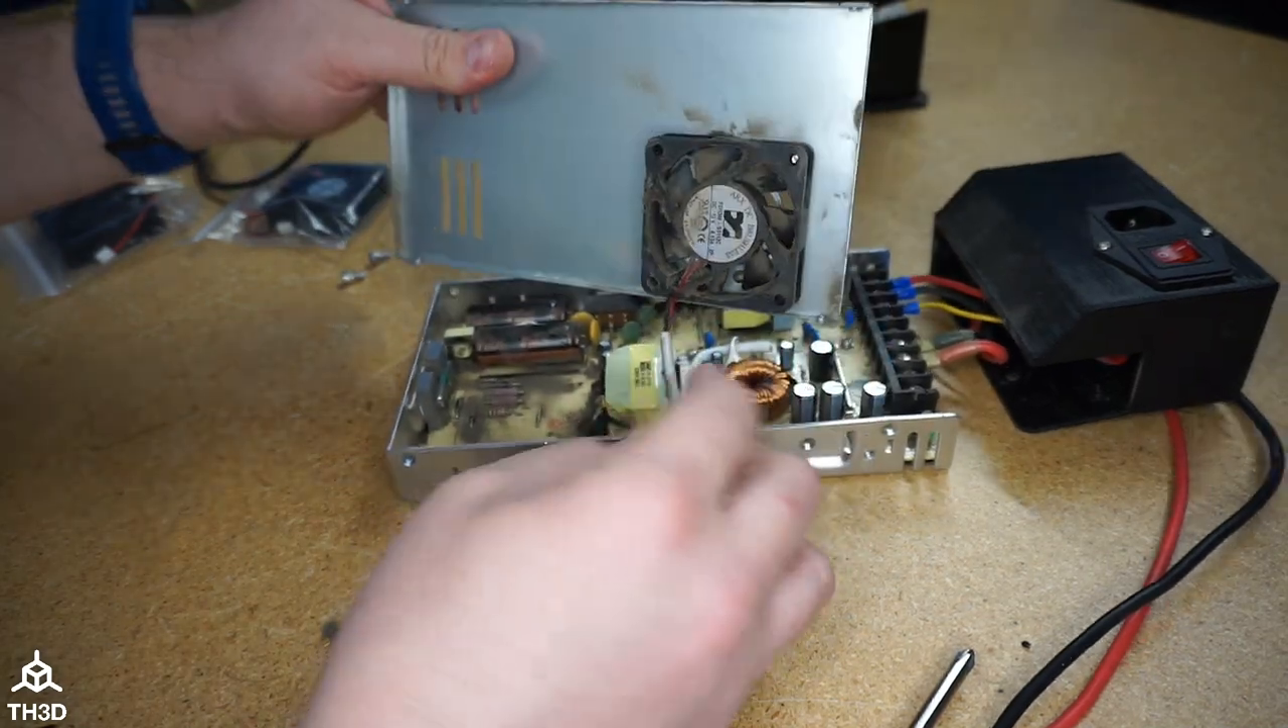Now with the screws removed, we can take the cover off.